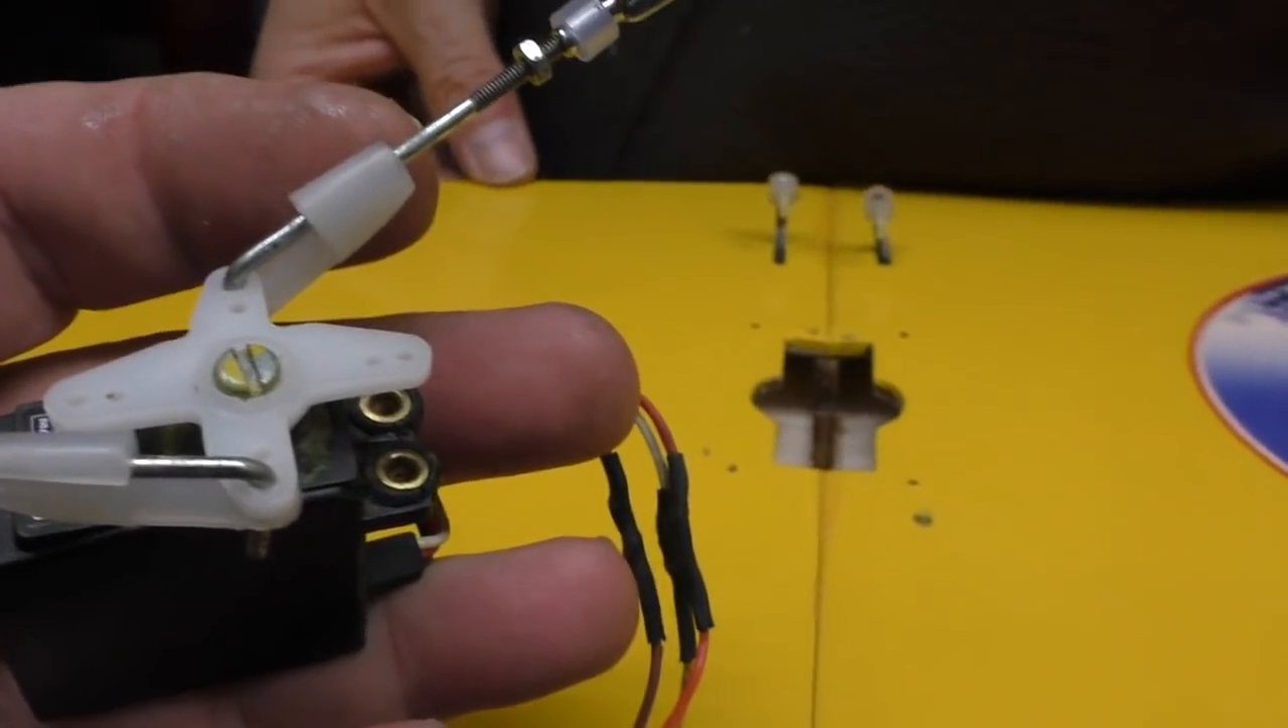Right okay we've got the servo out er and here it is.